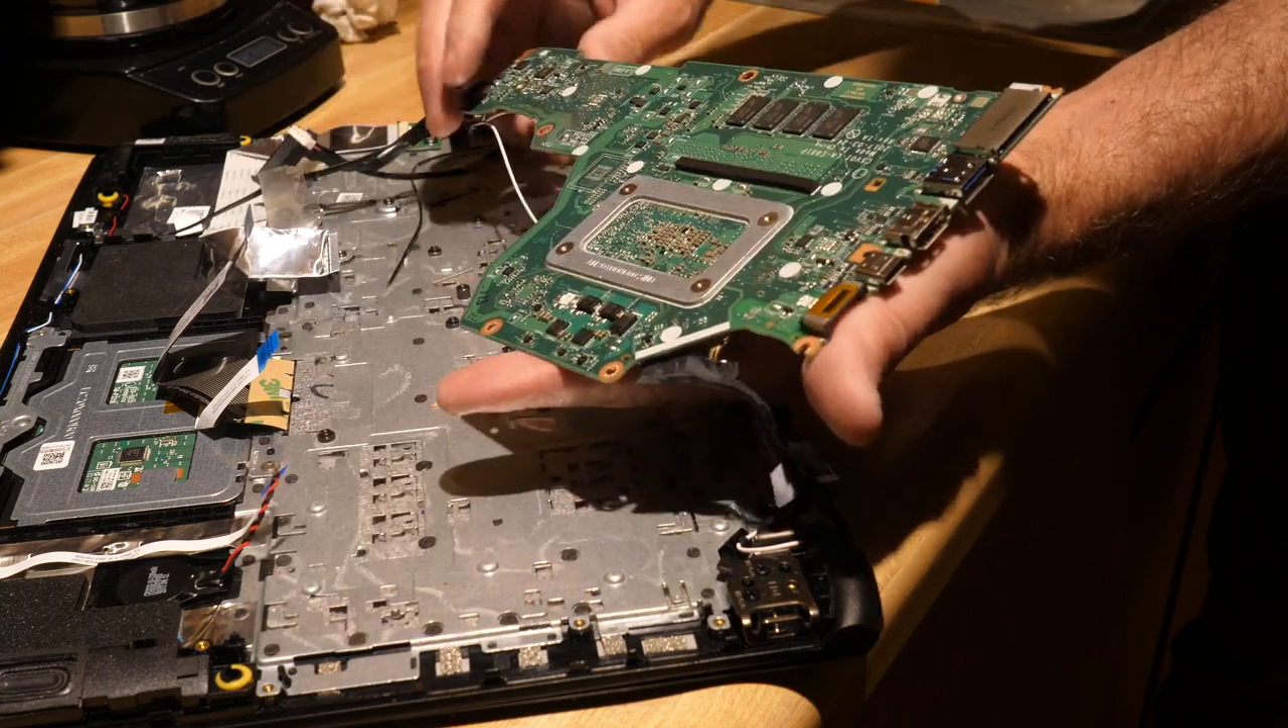Essentially the motherboard is out of here.